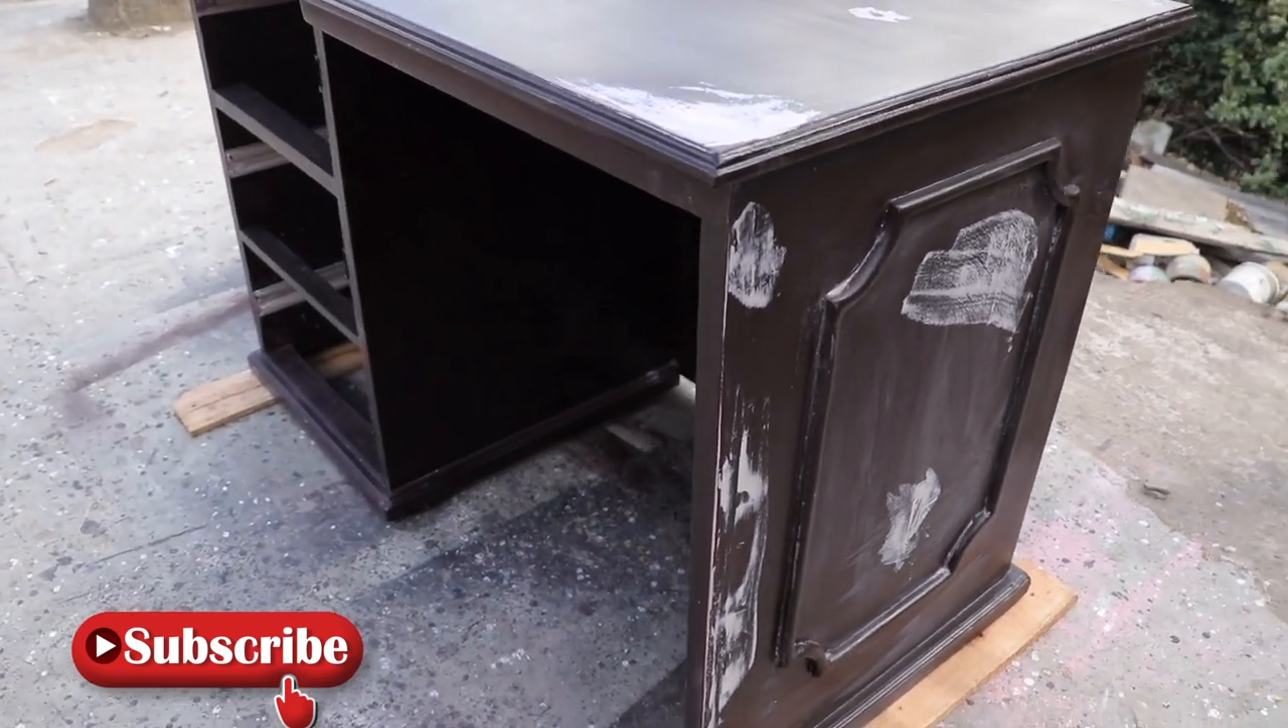We also cut off a decorative rectangular frame on an MDF board and attached it on the sides.